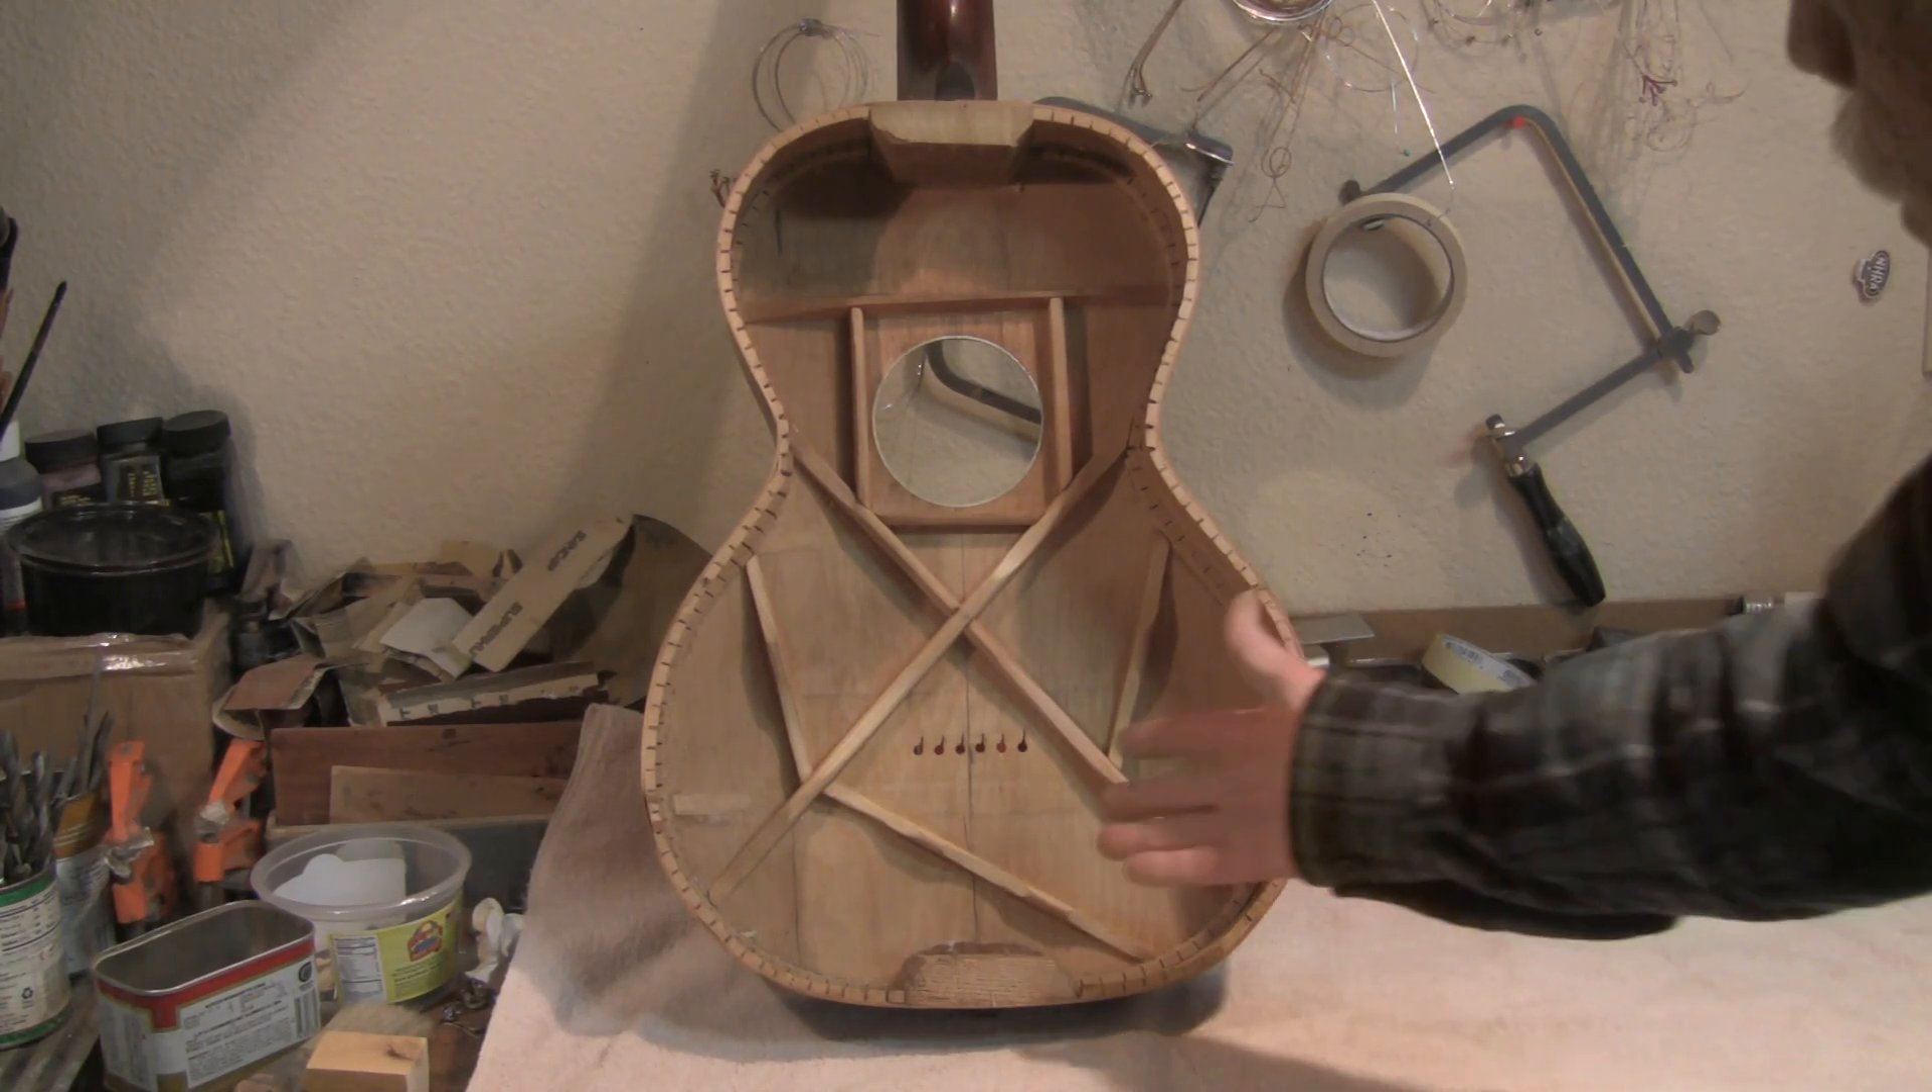Well, this is the resulting bracing pattern. The braces are installed and they're also scalloped.